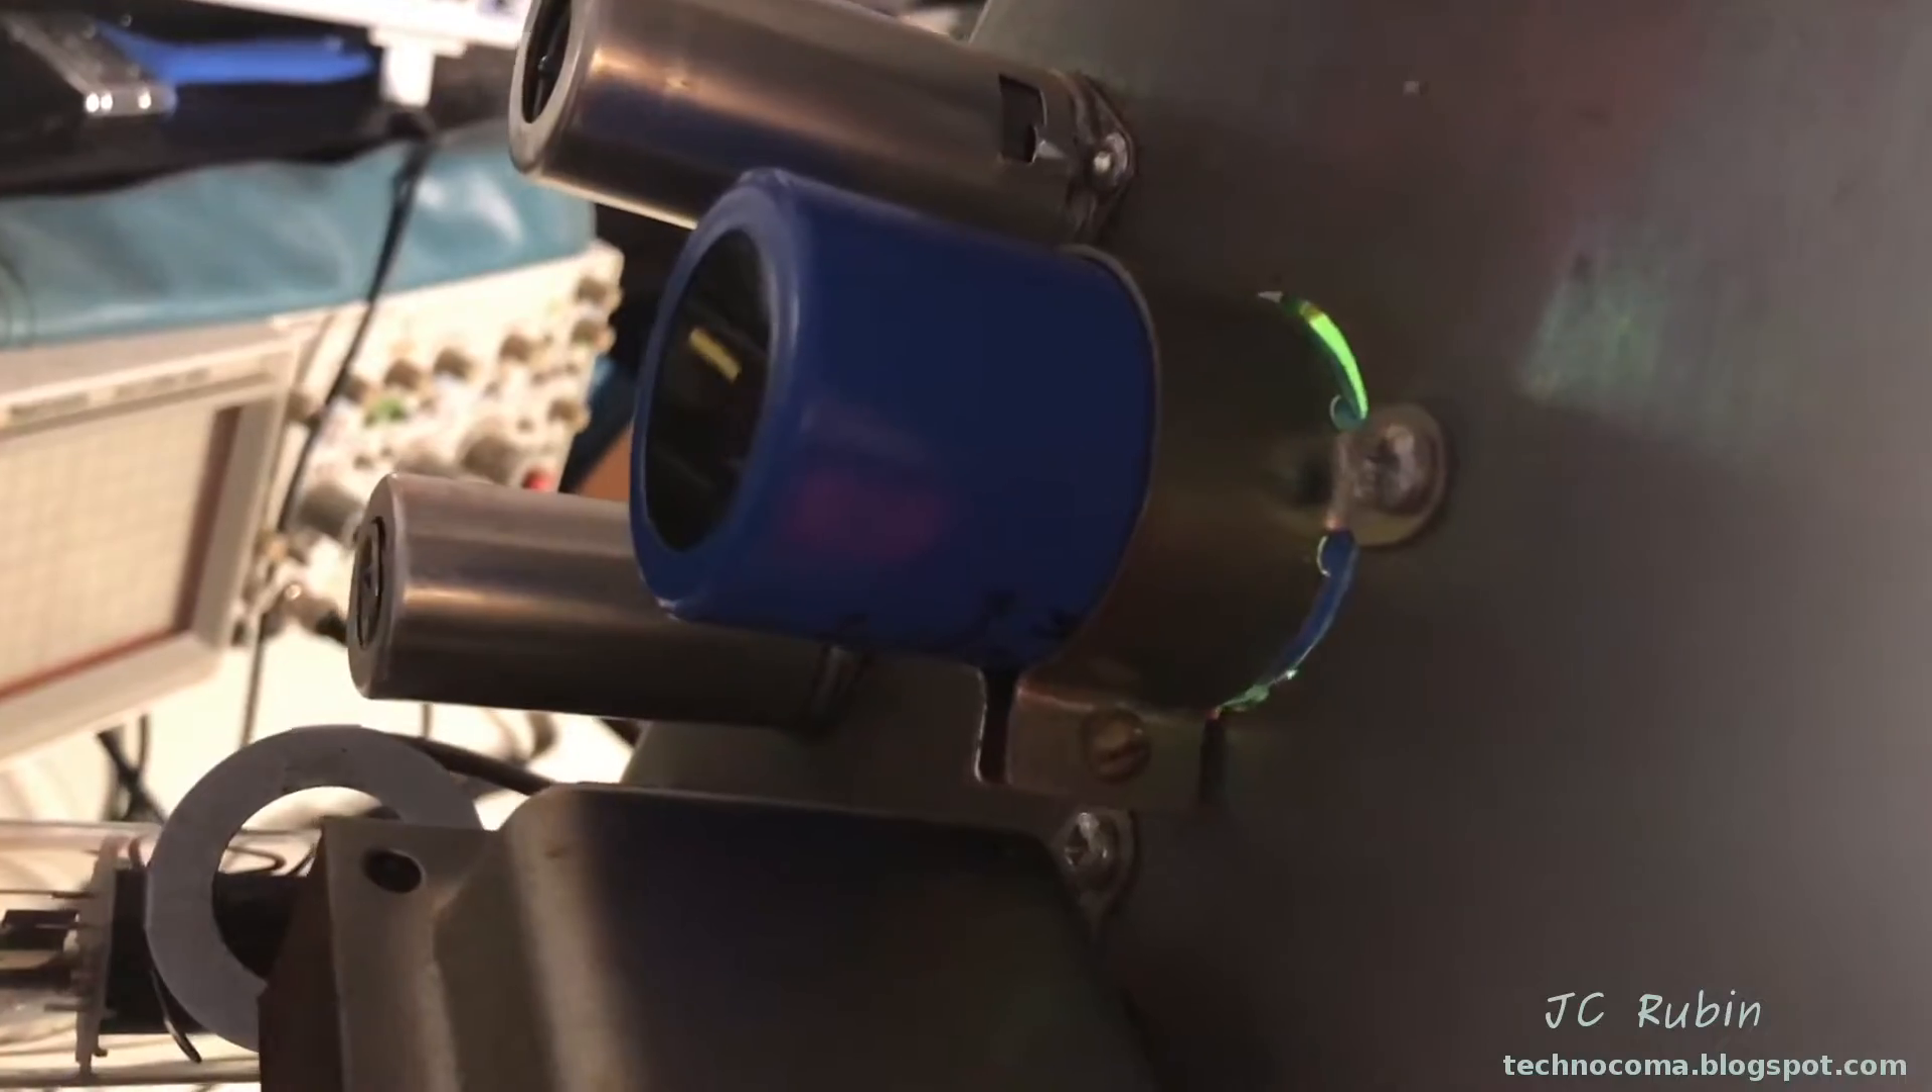Here we have the new capacitor installed. We can see the height of the capacitor is a lot smaller.